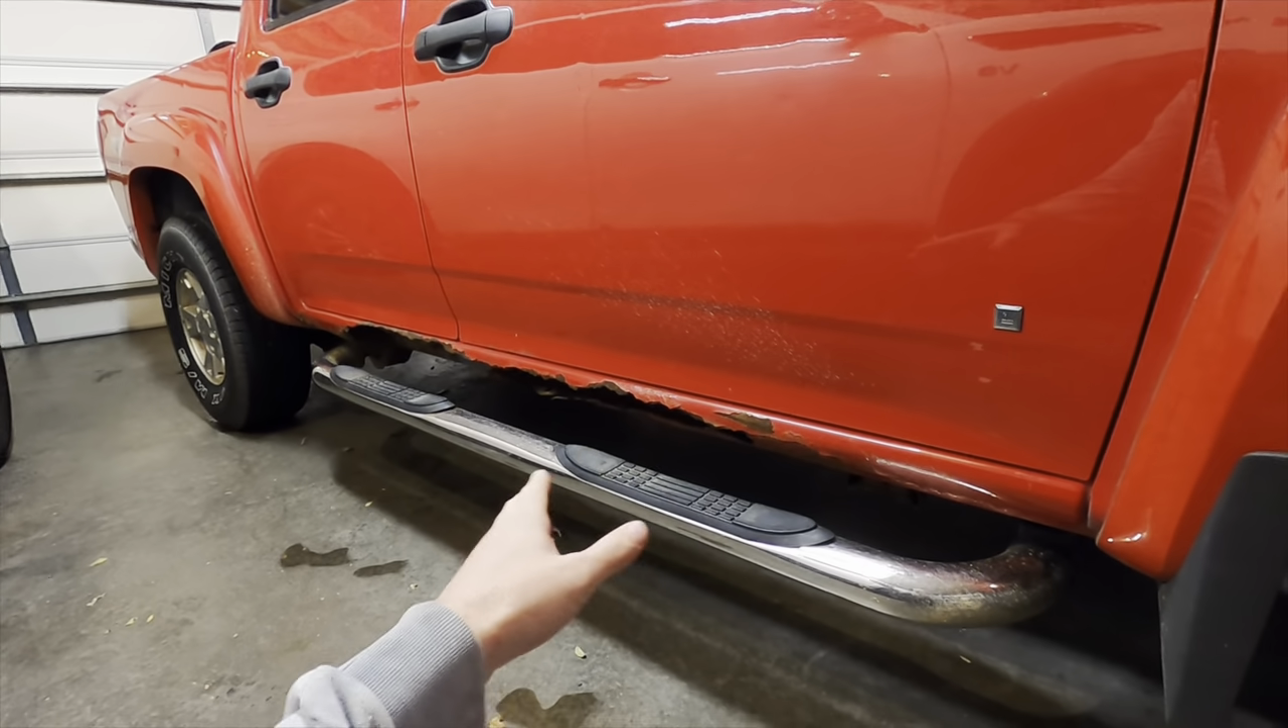Still got to get these side steps off.